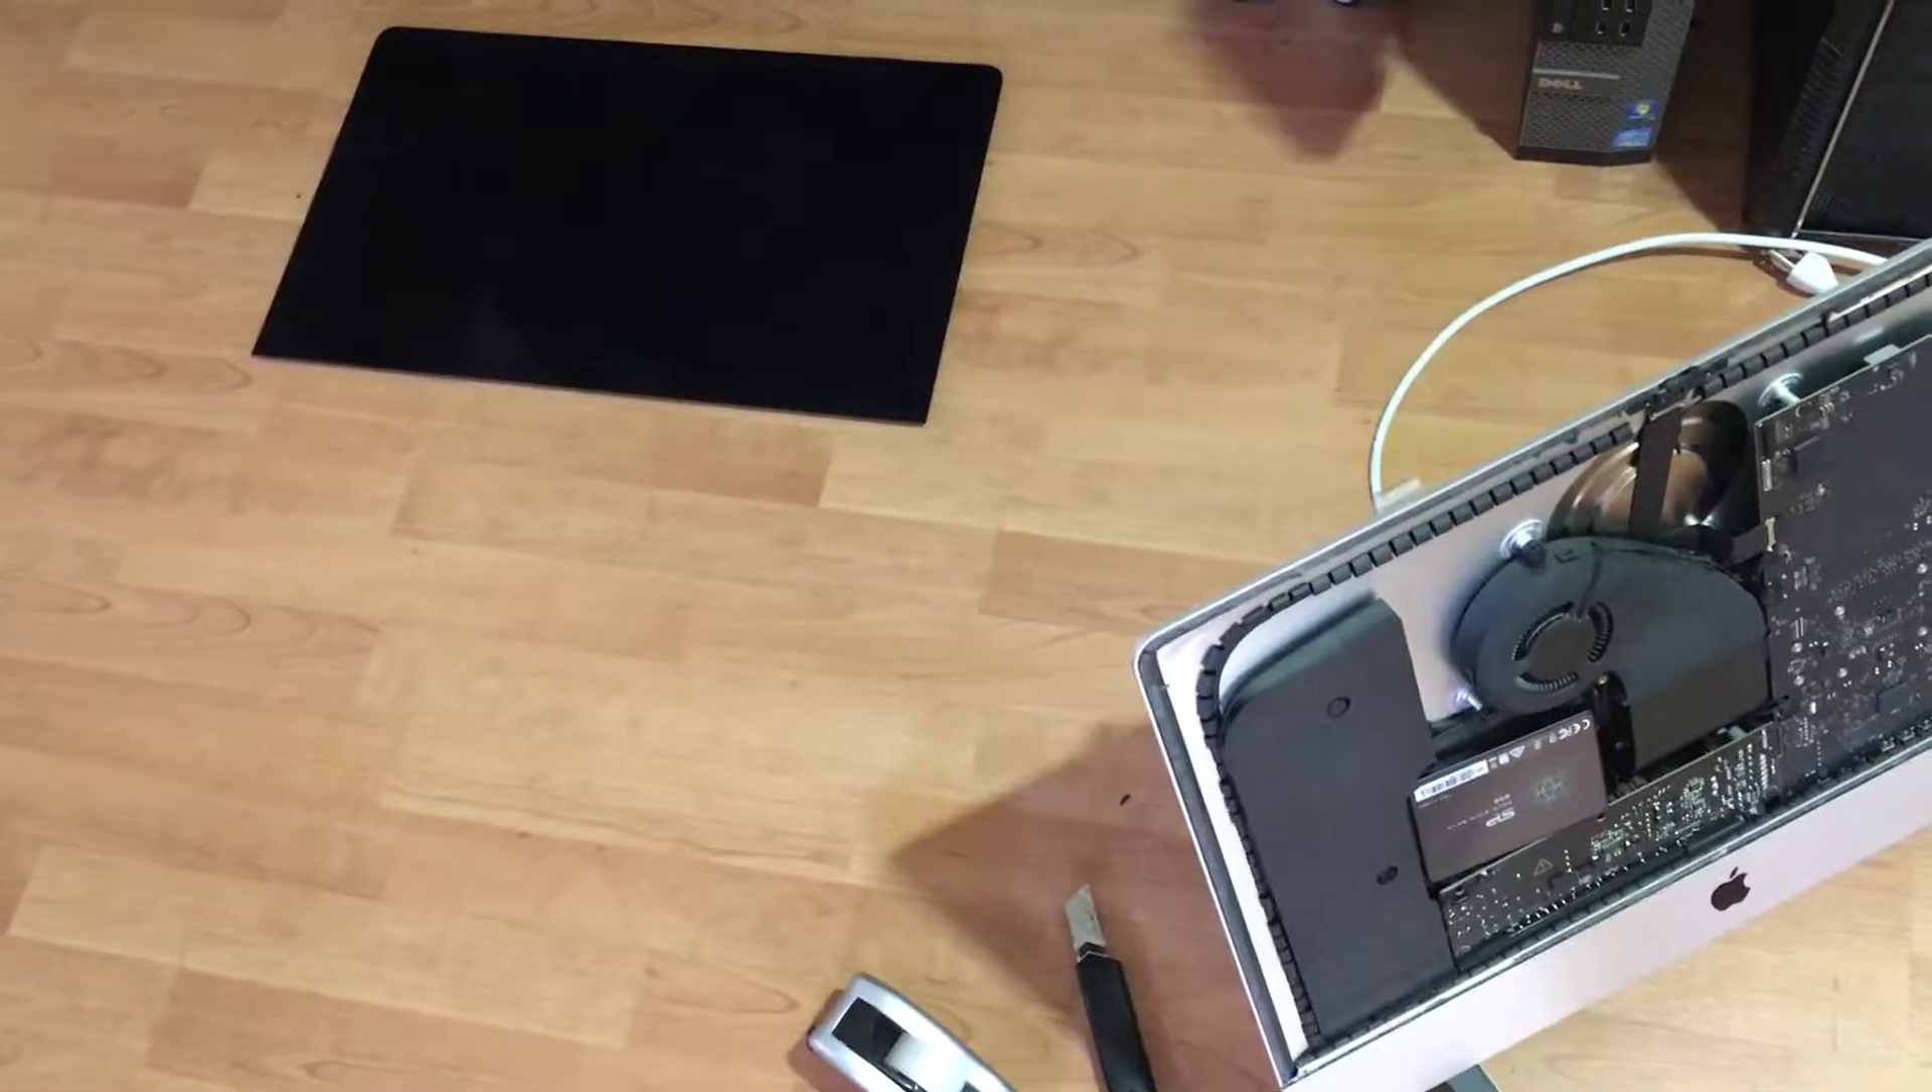I successfully took off the display.